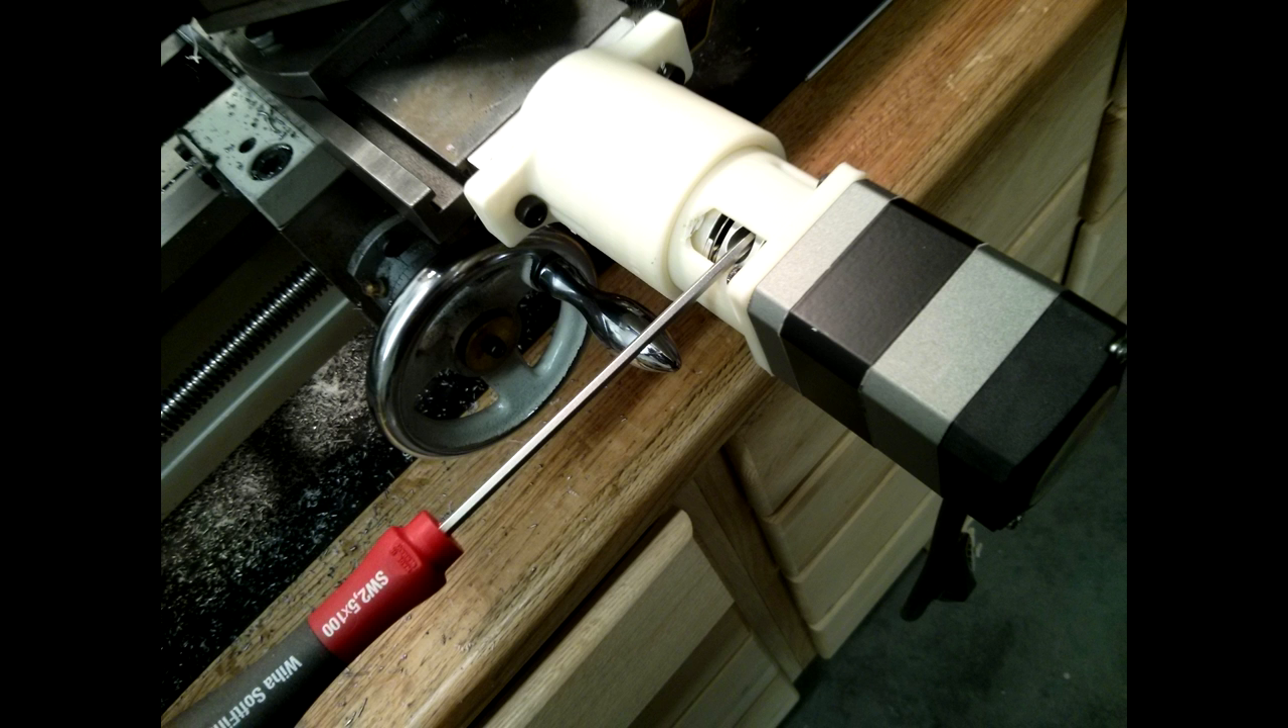And here the motor has been slid onto the coupler and the screw is being tightened.